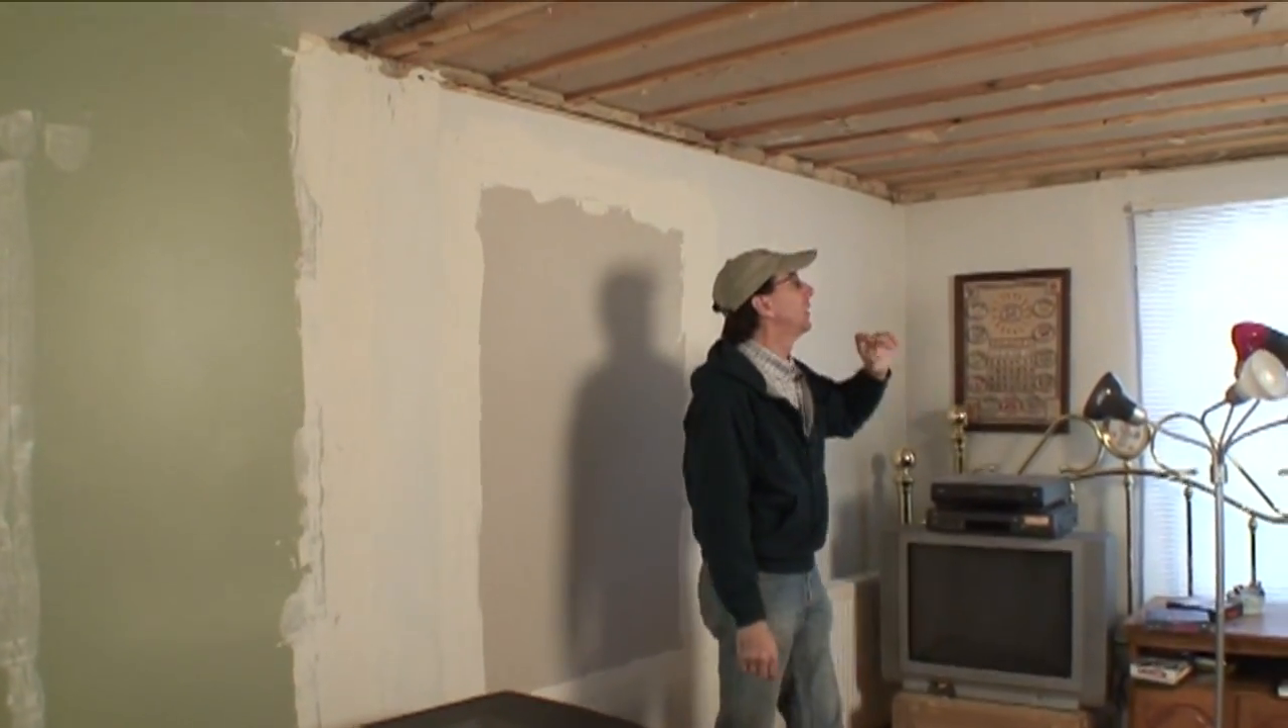There still is no ceiling. I've left the strapping up because we can use it.